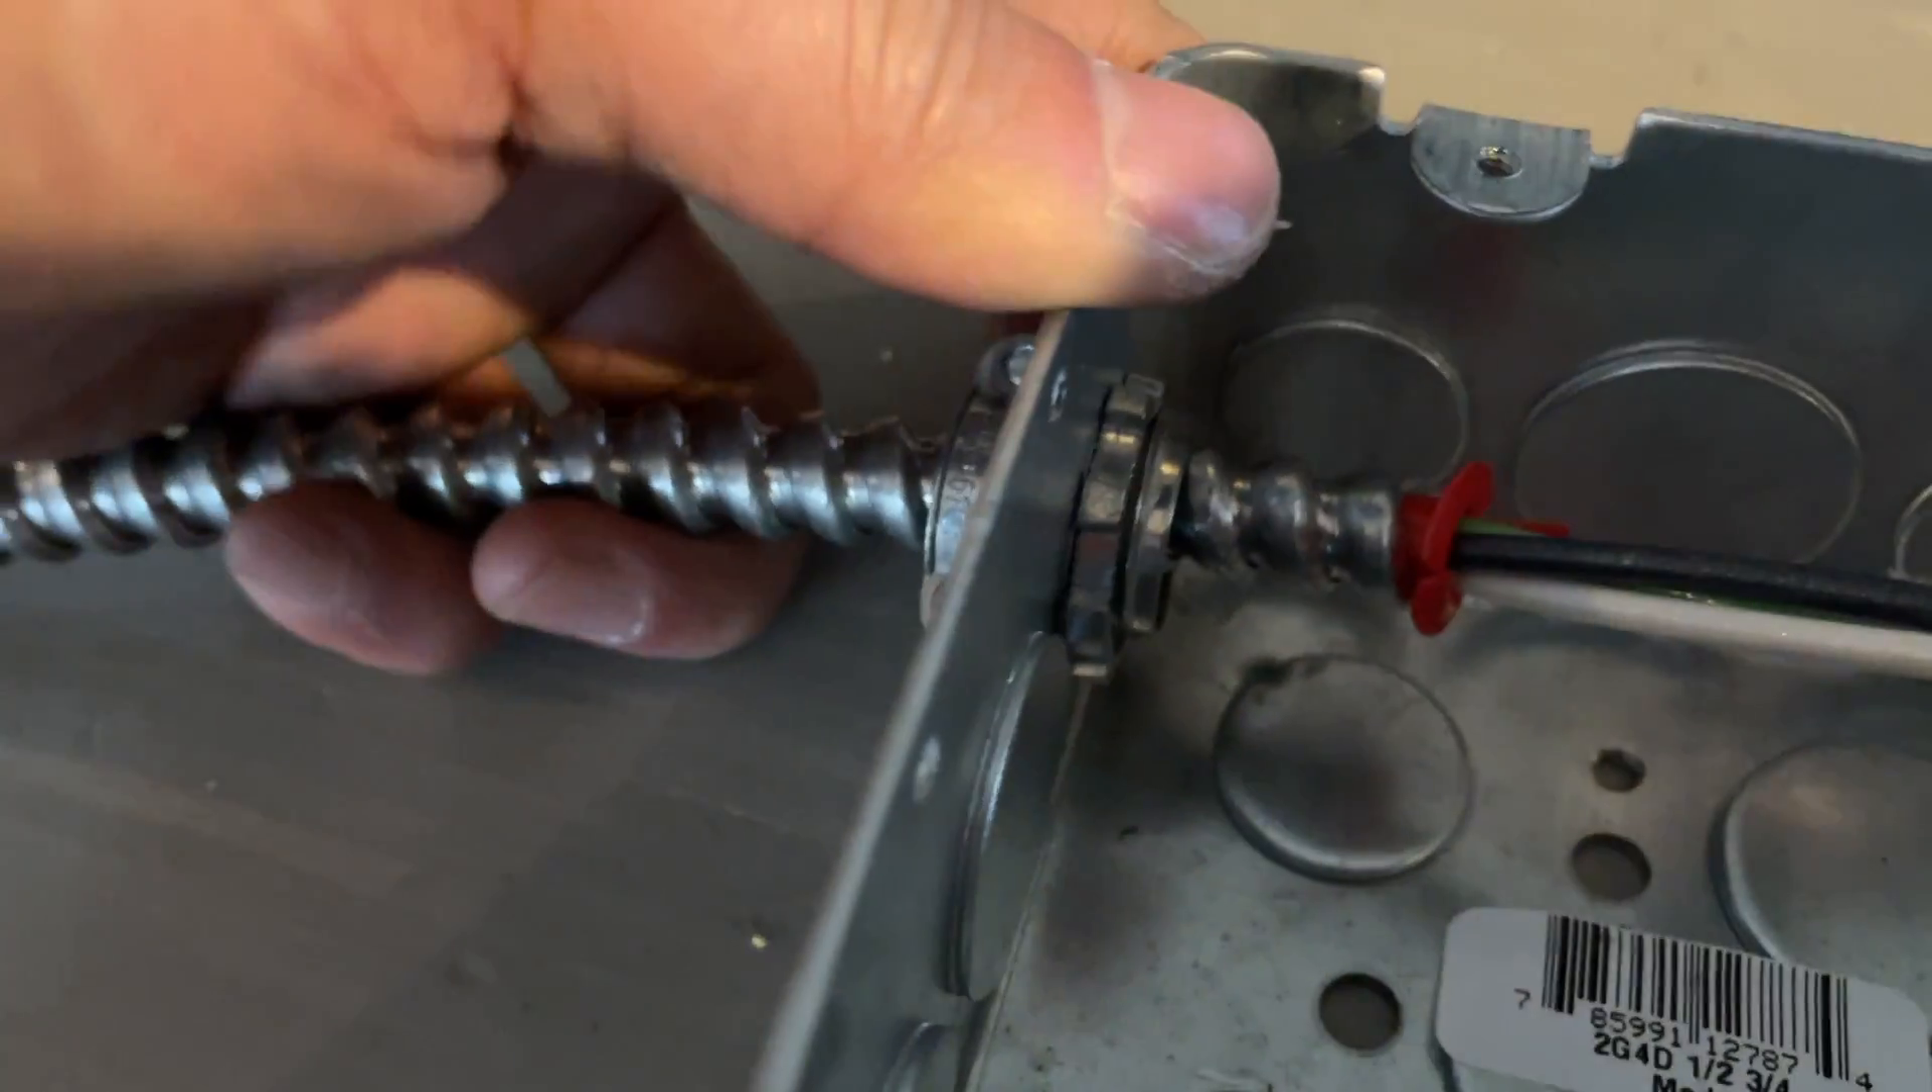So that's the MC cable going through the steel collar.